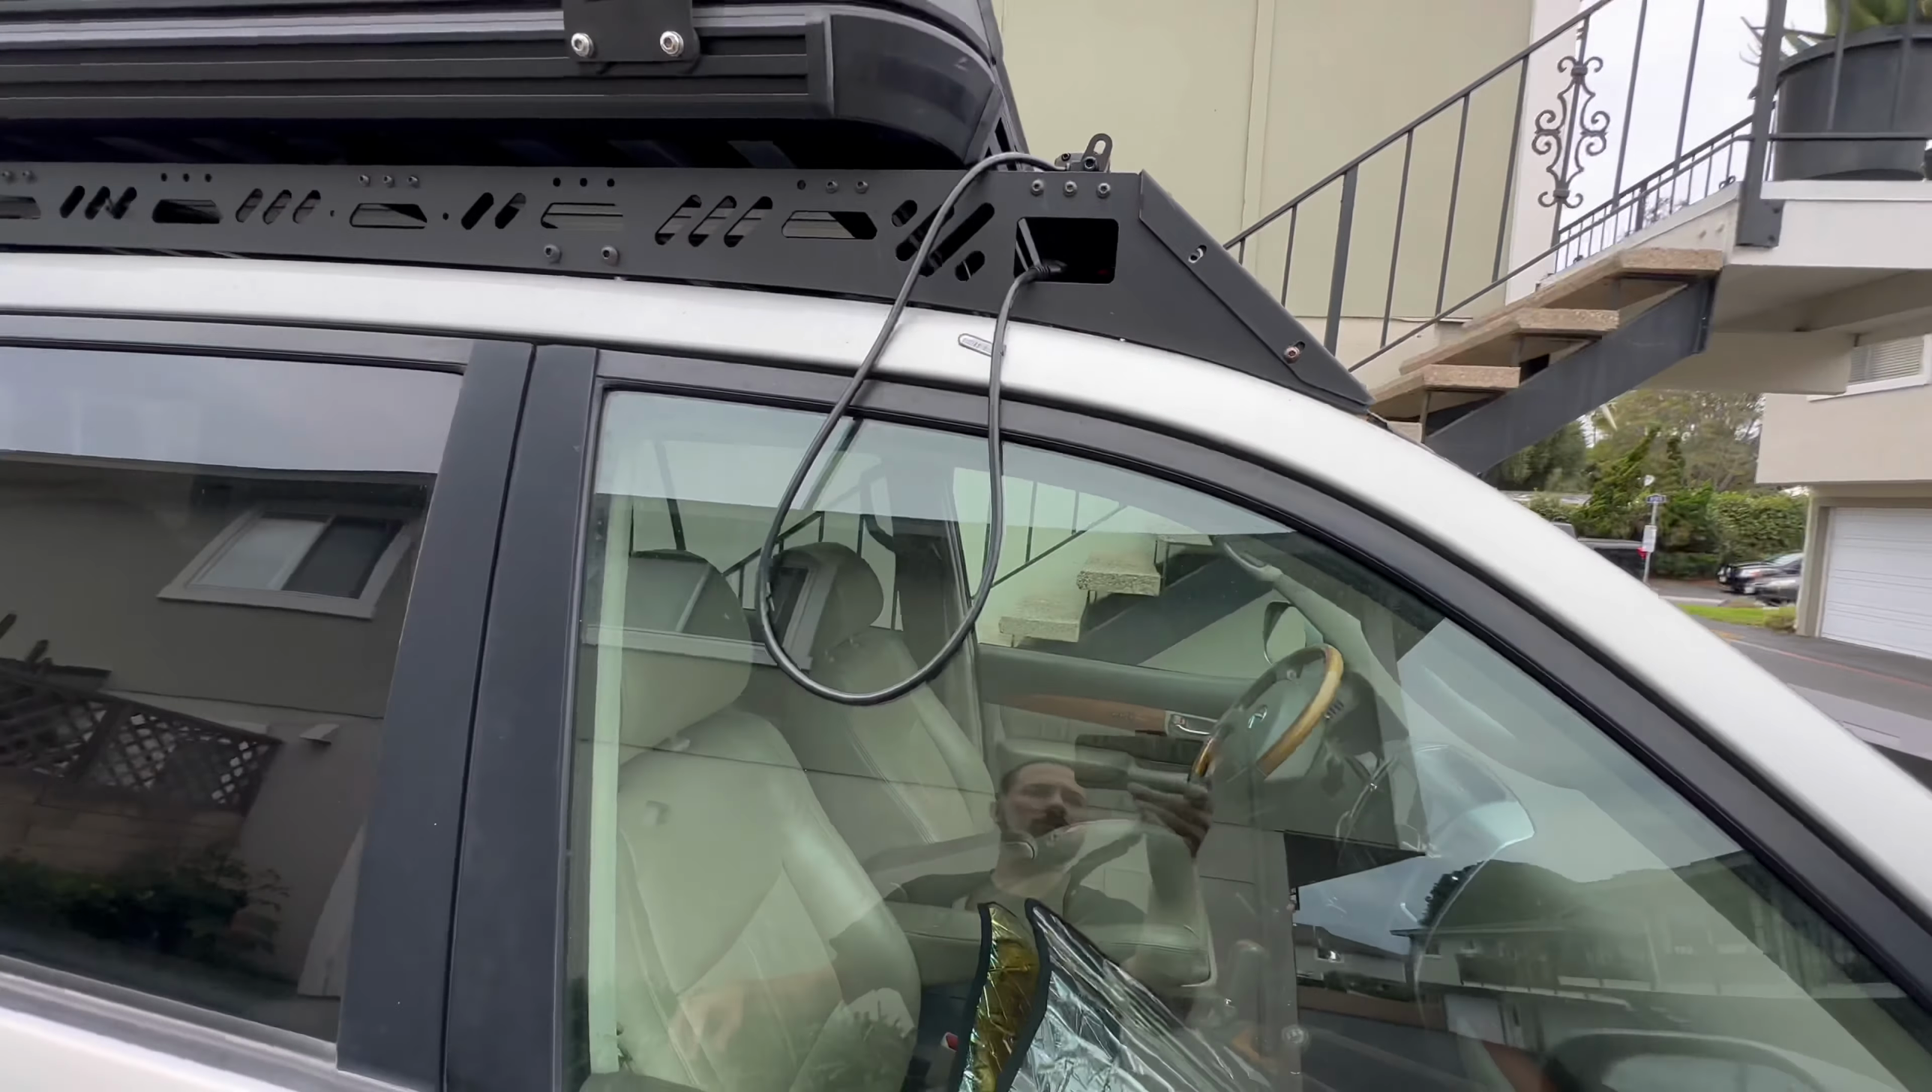All I have left to do is to basically hide this wiring behind the roof rack and zip tie it down.